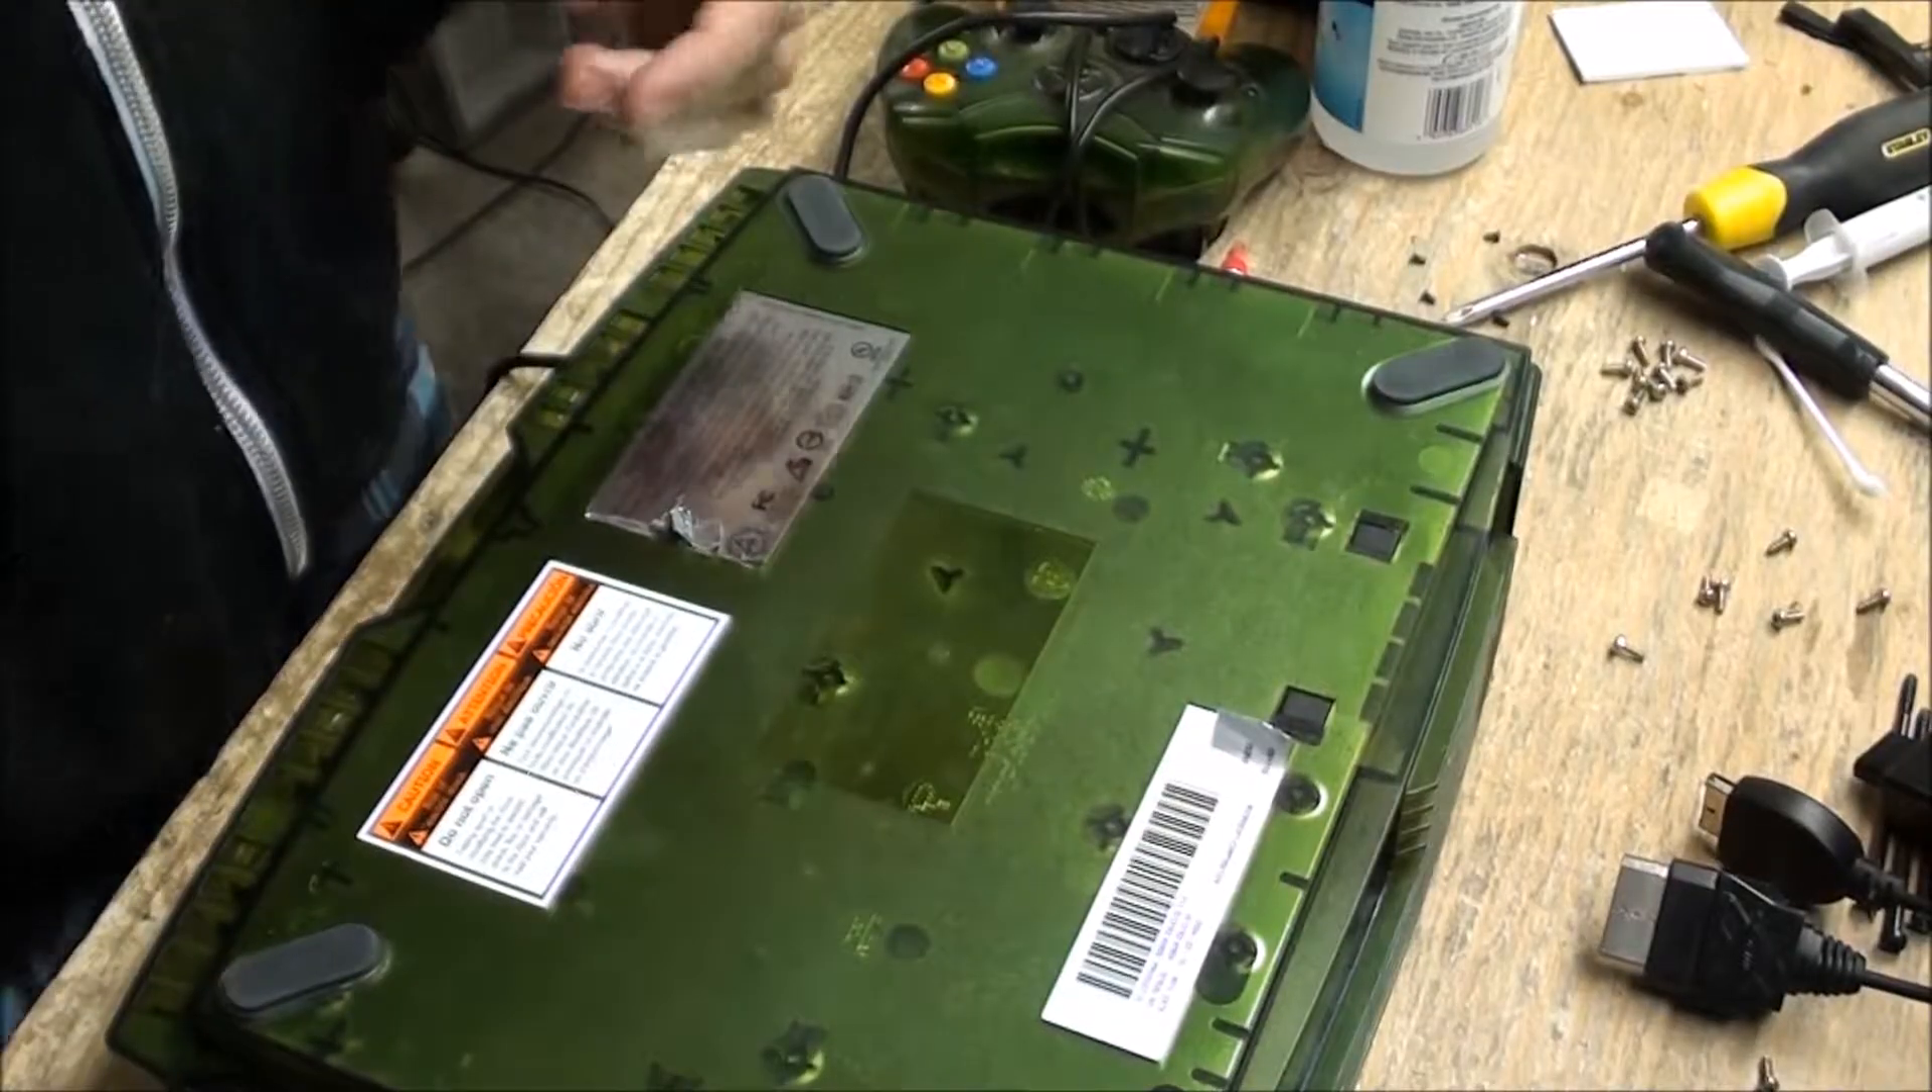Okay guys I got the feet all back together.